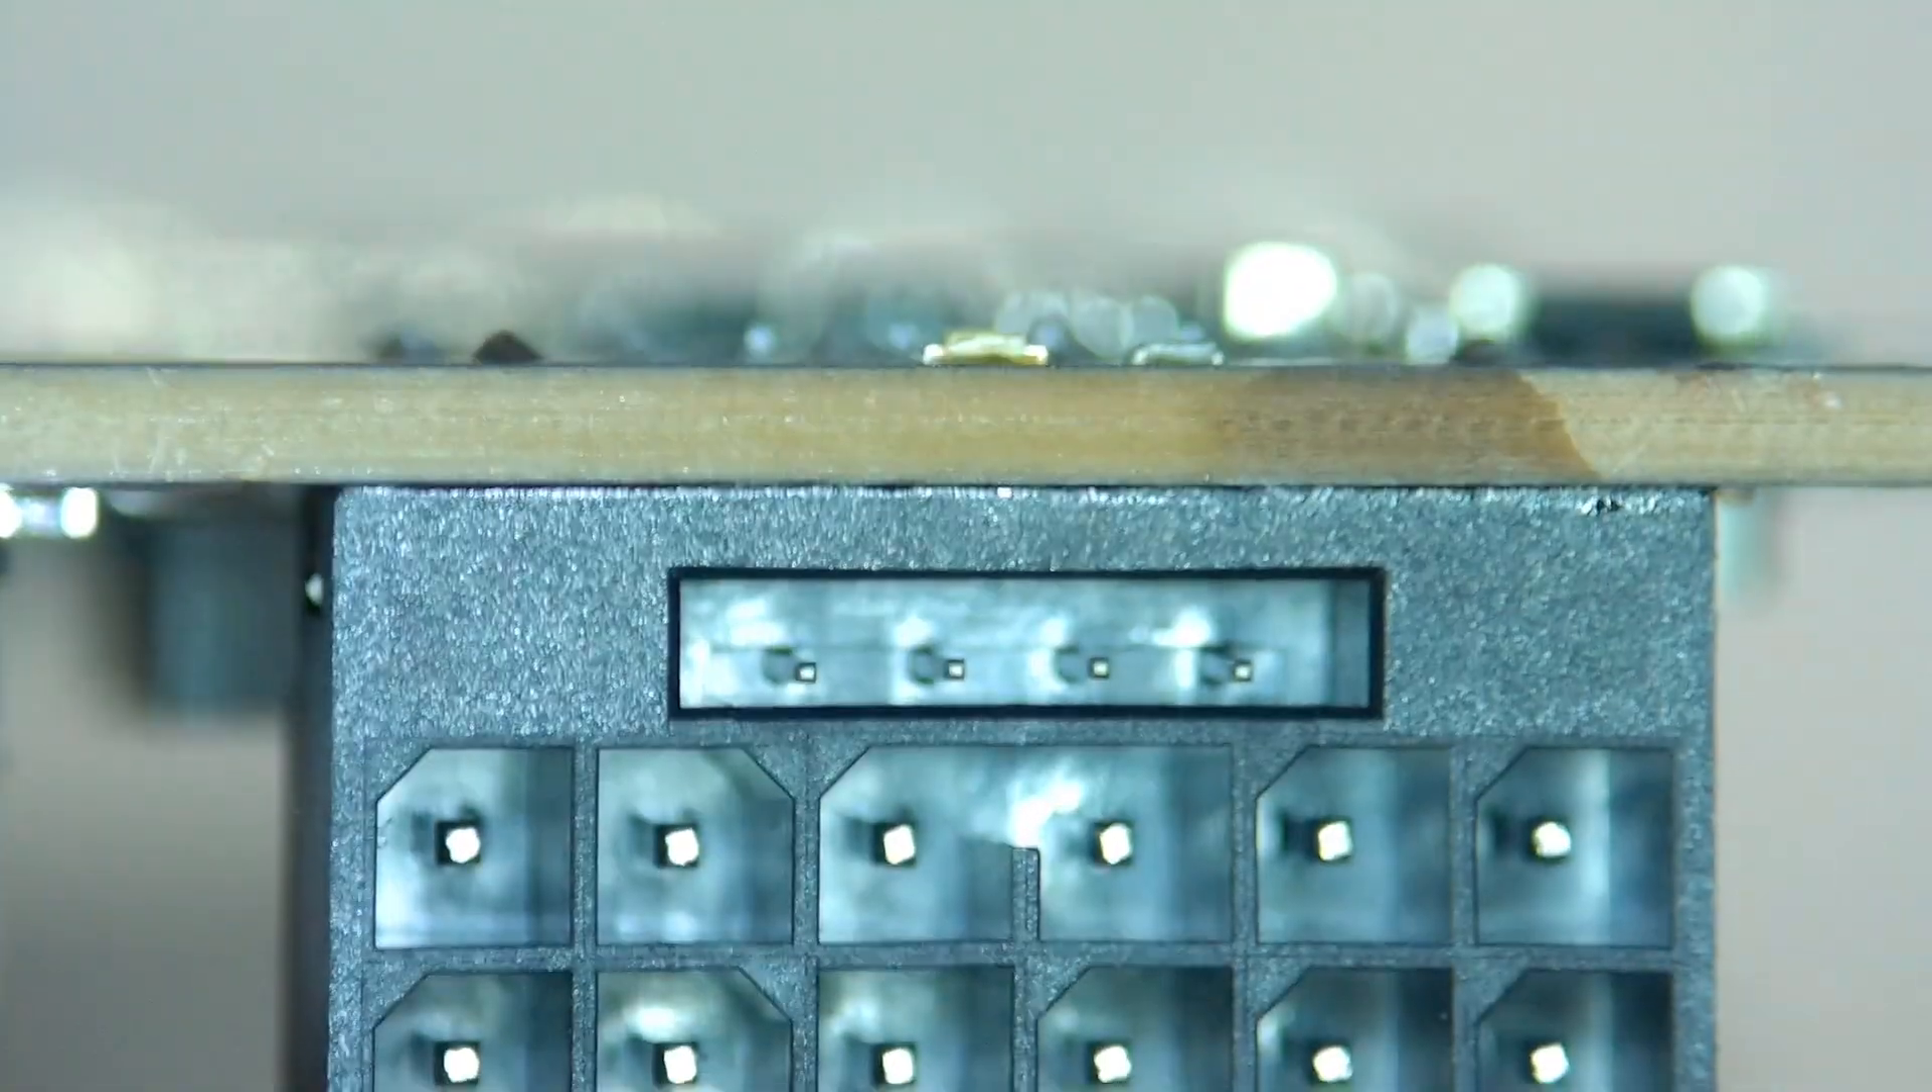No damage to the port. And the port is sitting flush with the board.